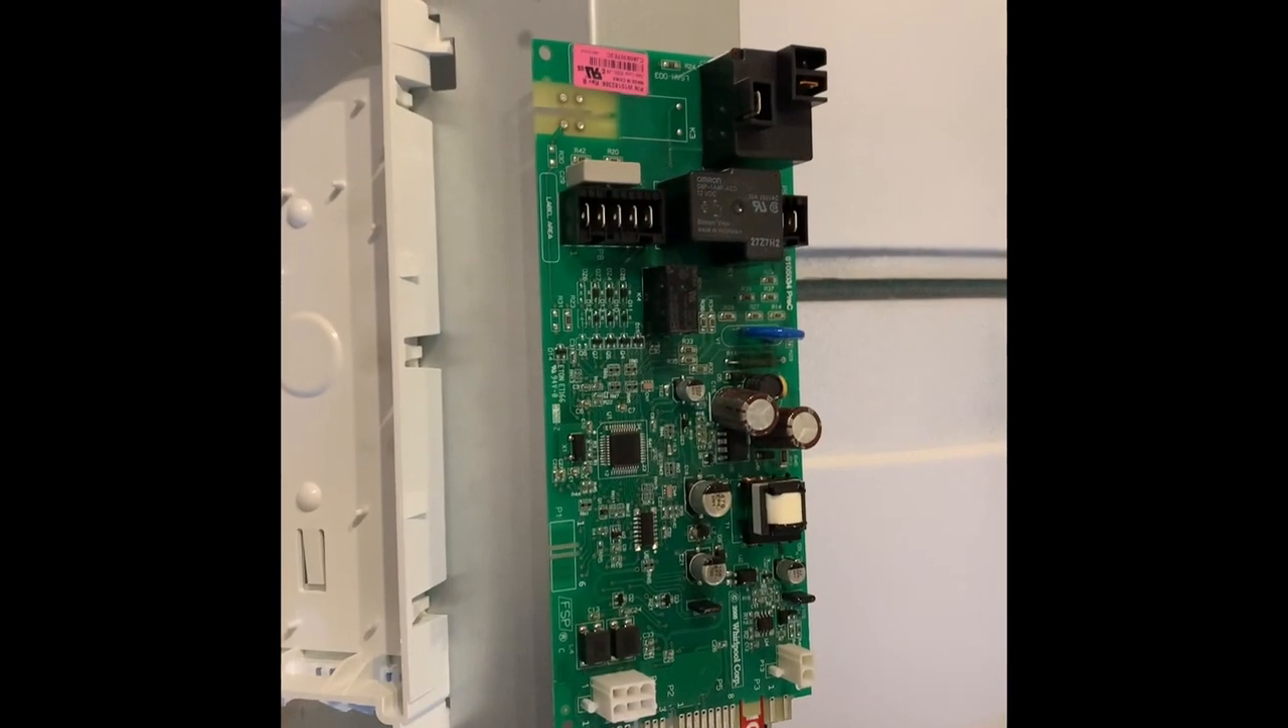We've got that circuit board out.